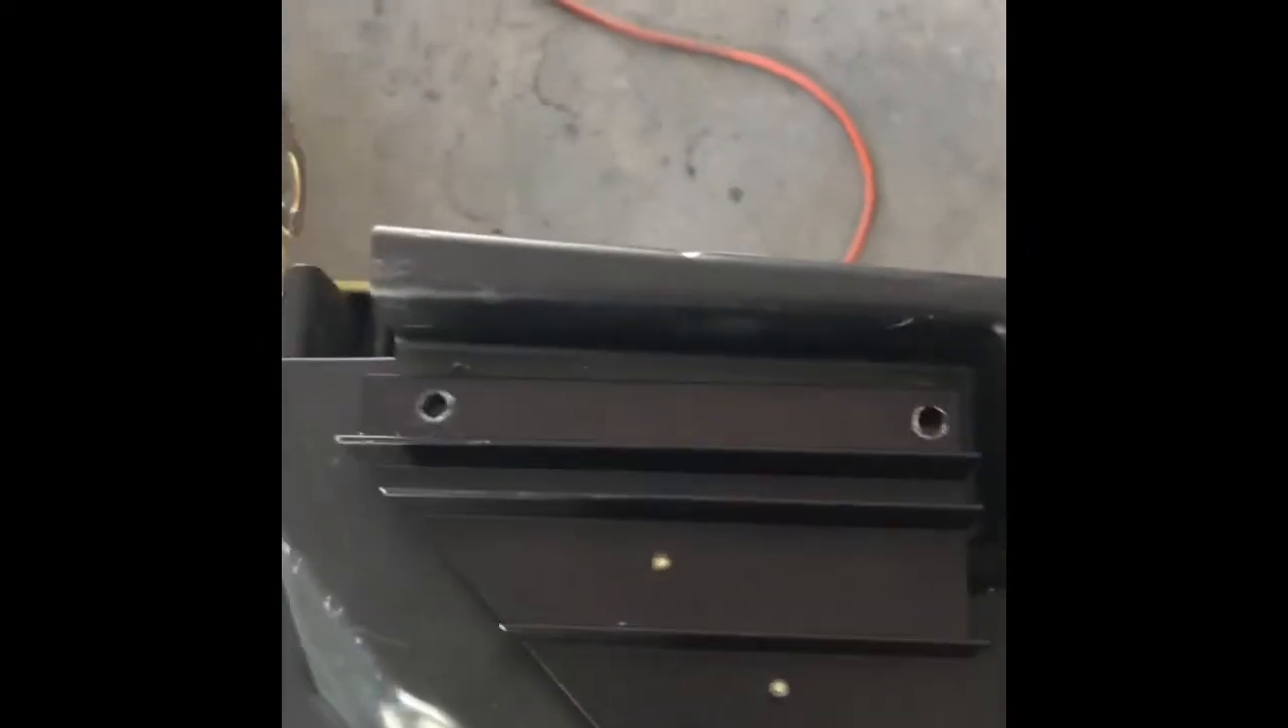I've got the screws out as you can see.